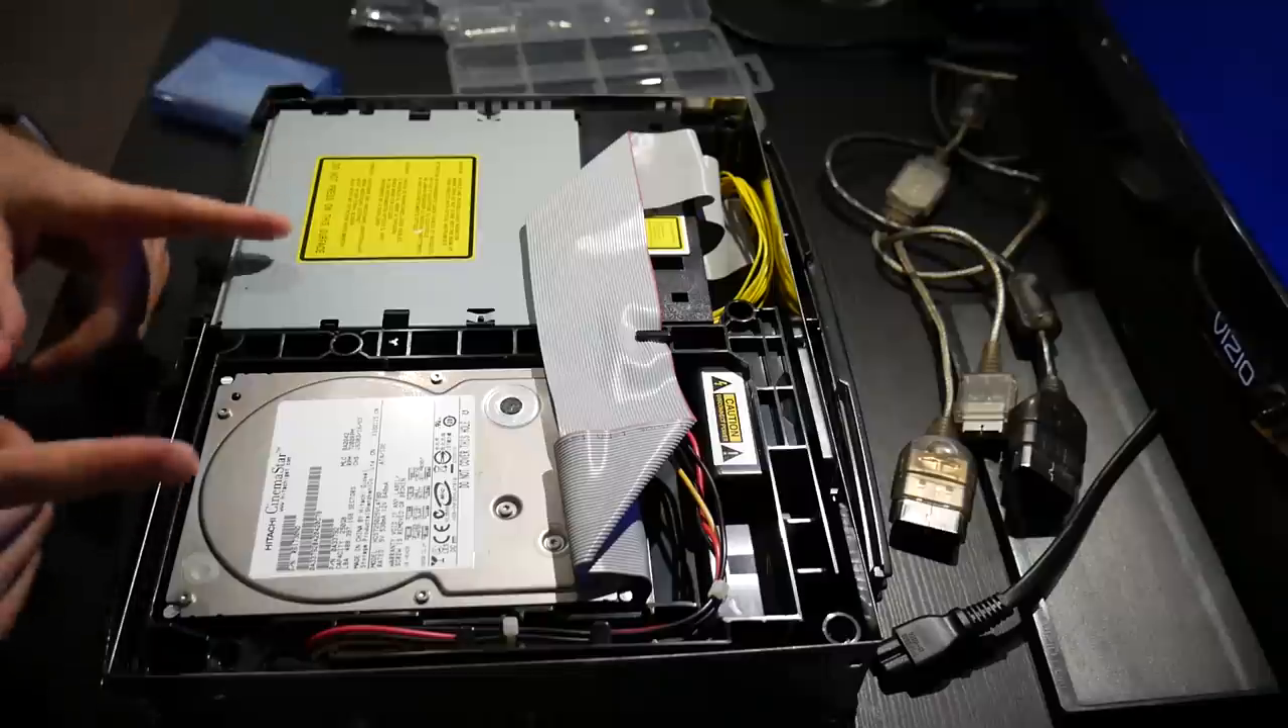I have everything except for the top put back on here.